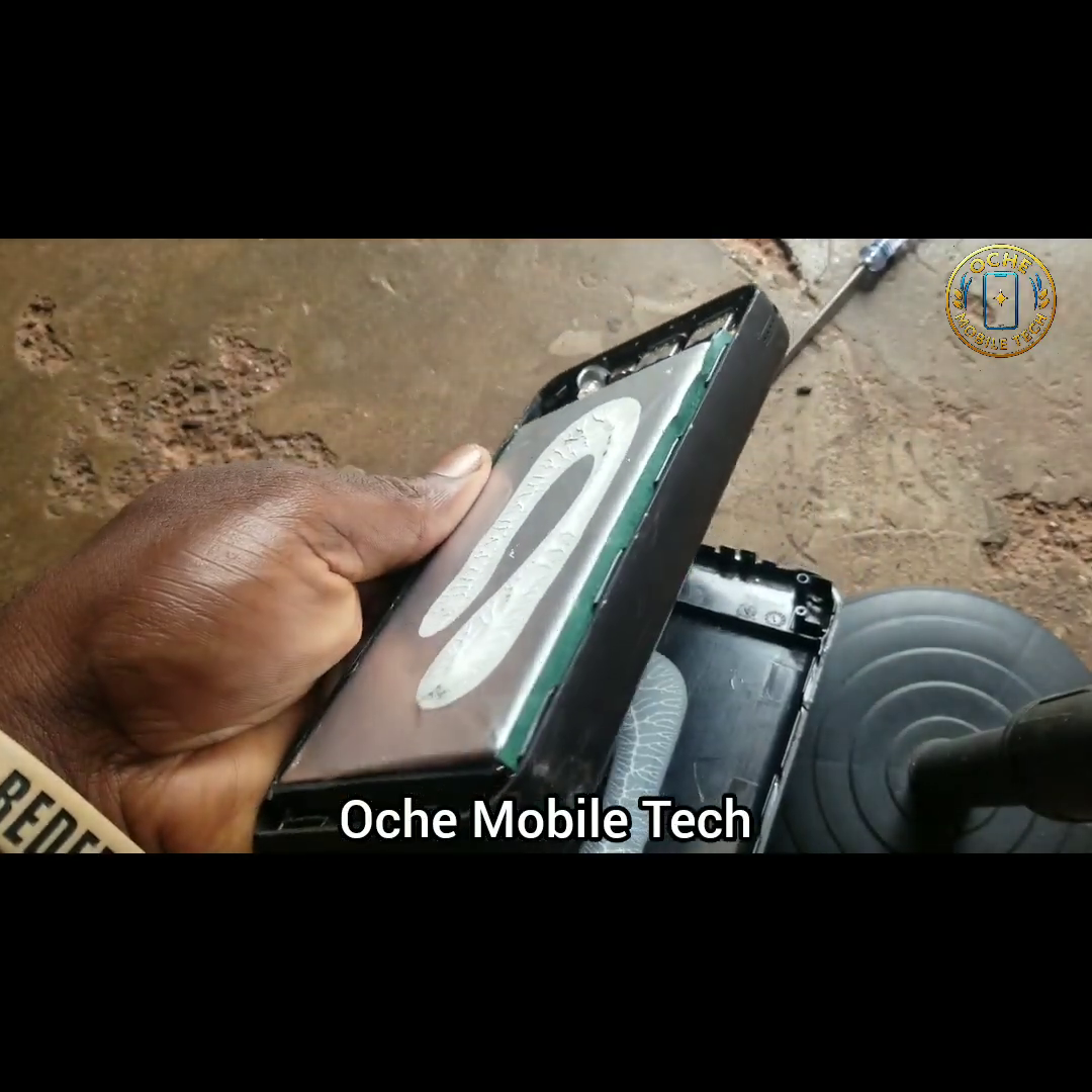I have successfully opened this power bank without damaging the battery.